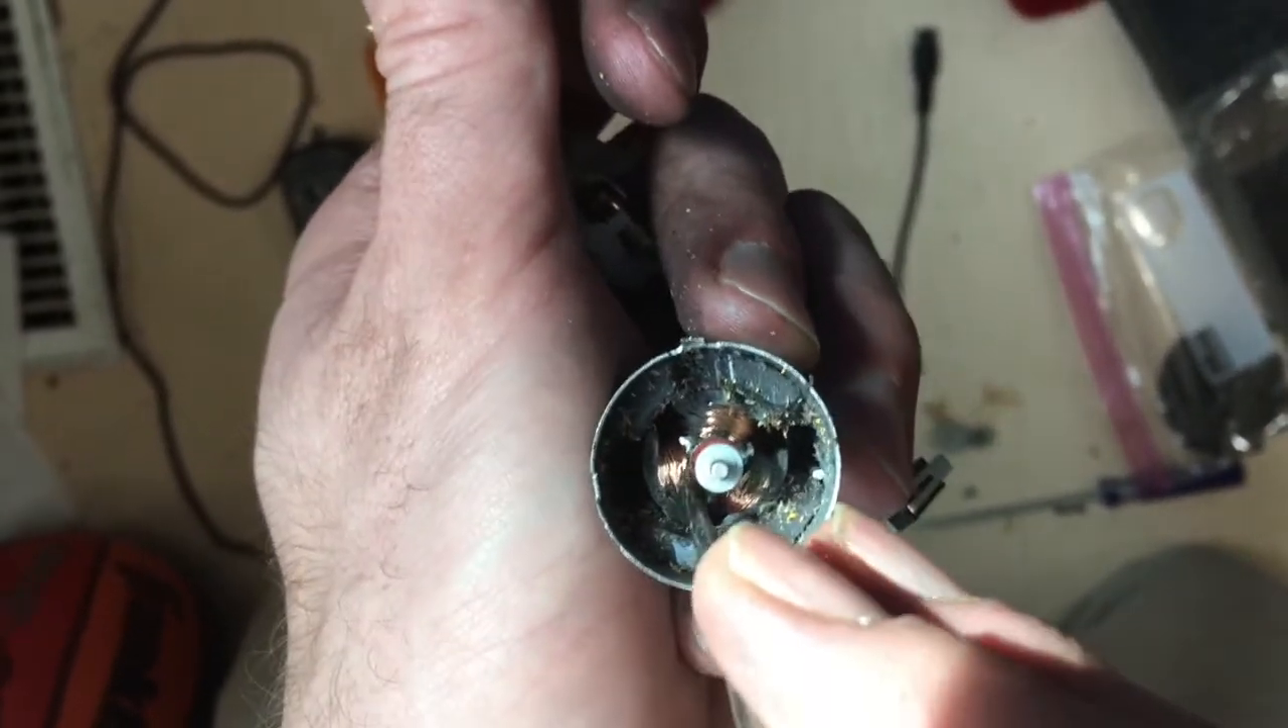Okay, now that I've got the cover off, we can look inside of this.